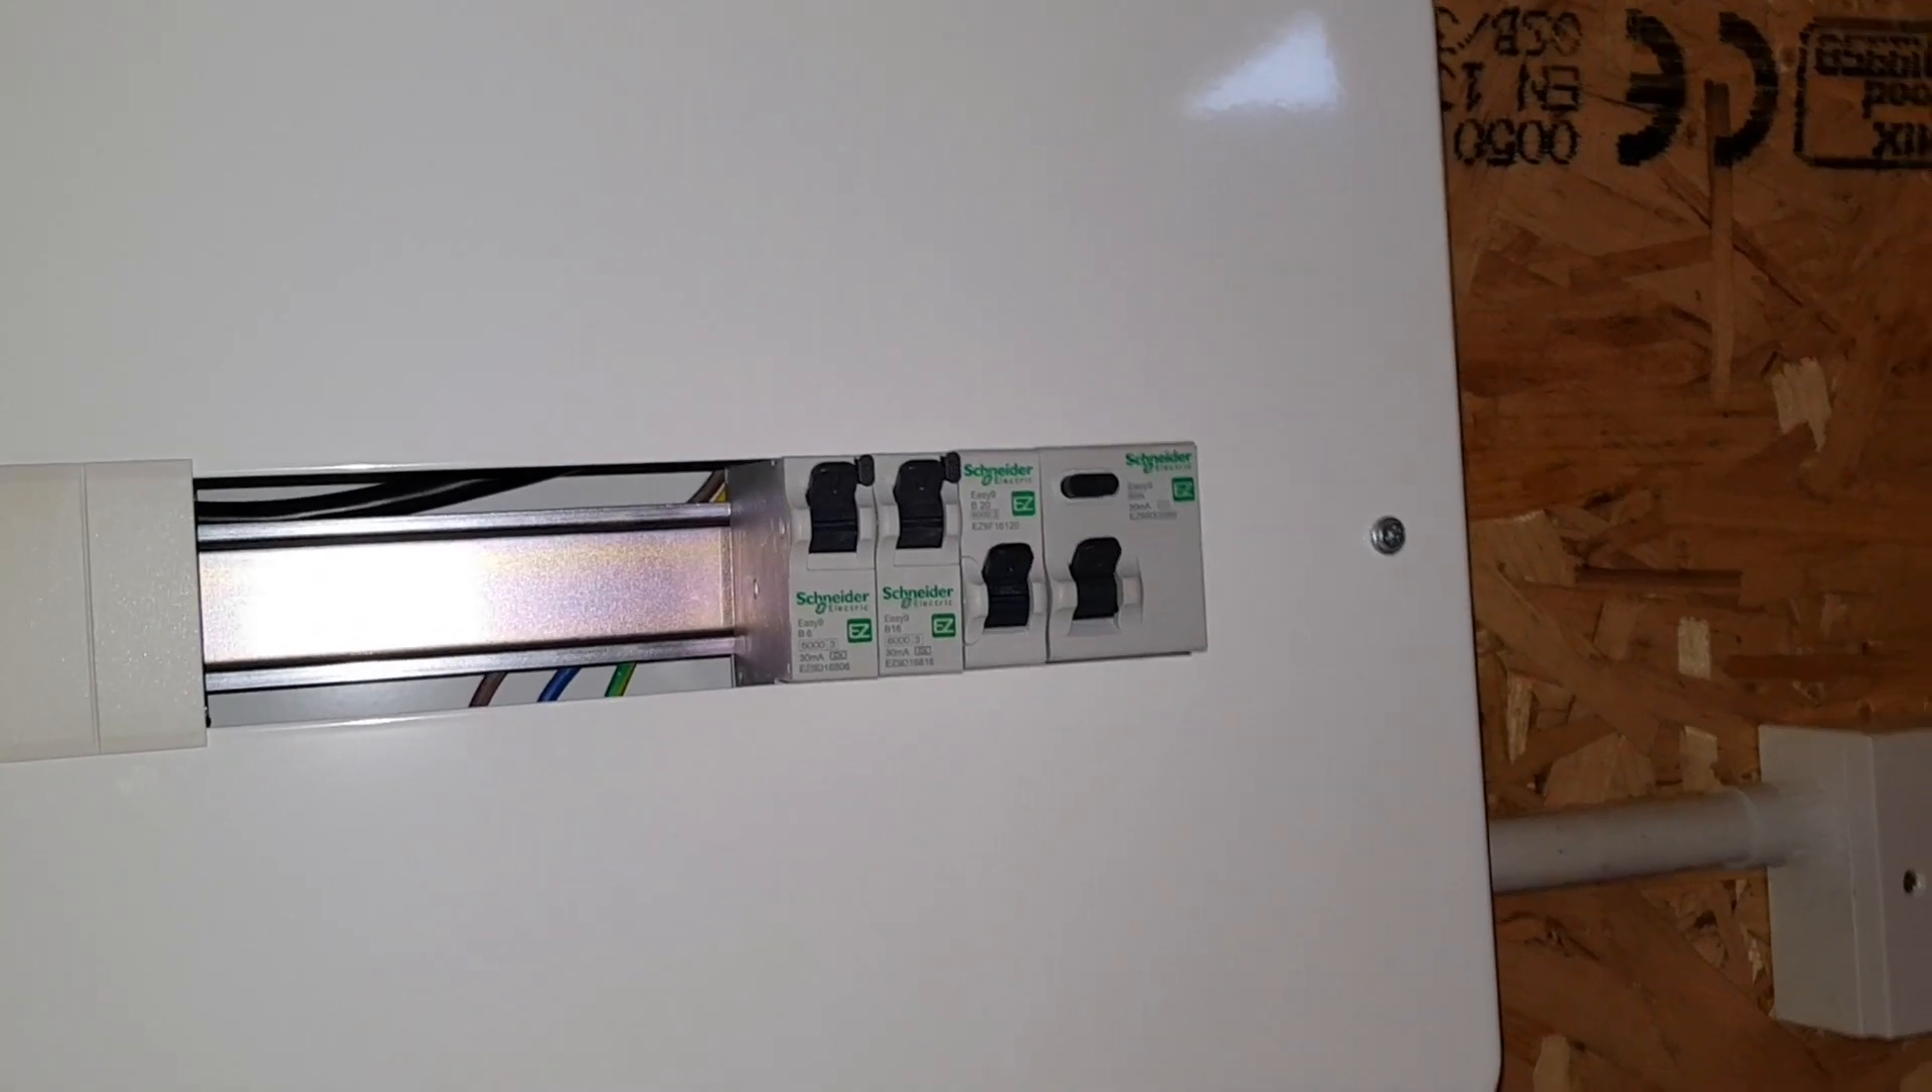Now we've only got a few breakers in at the minute.